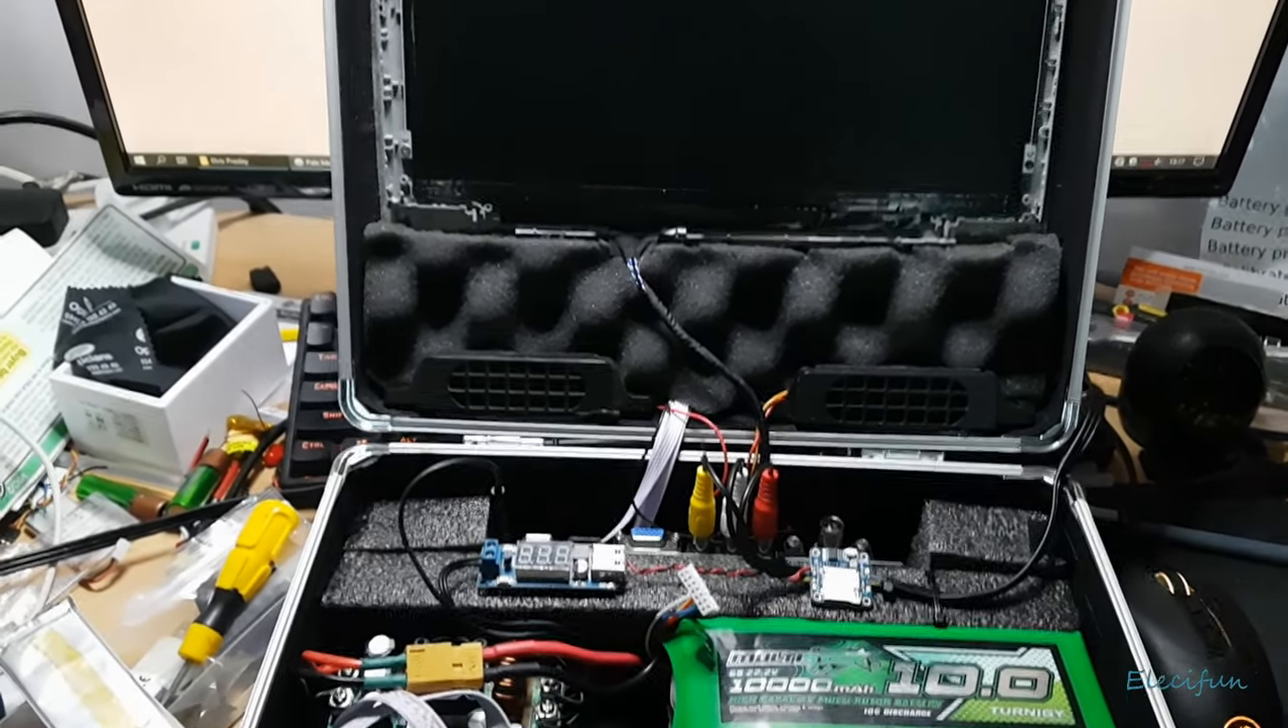The screen's all fit back in again.